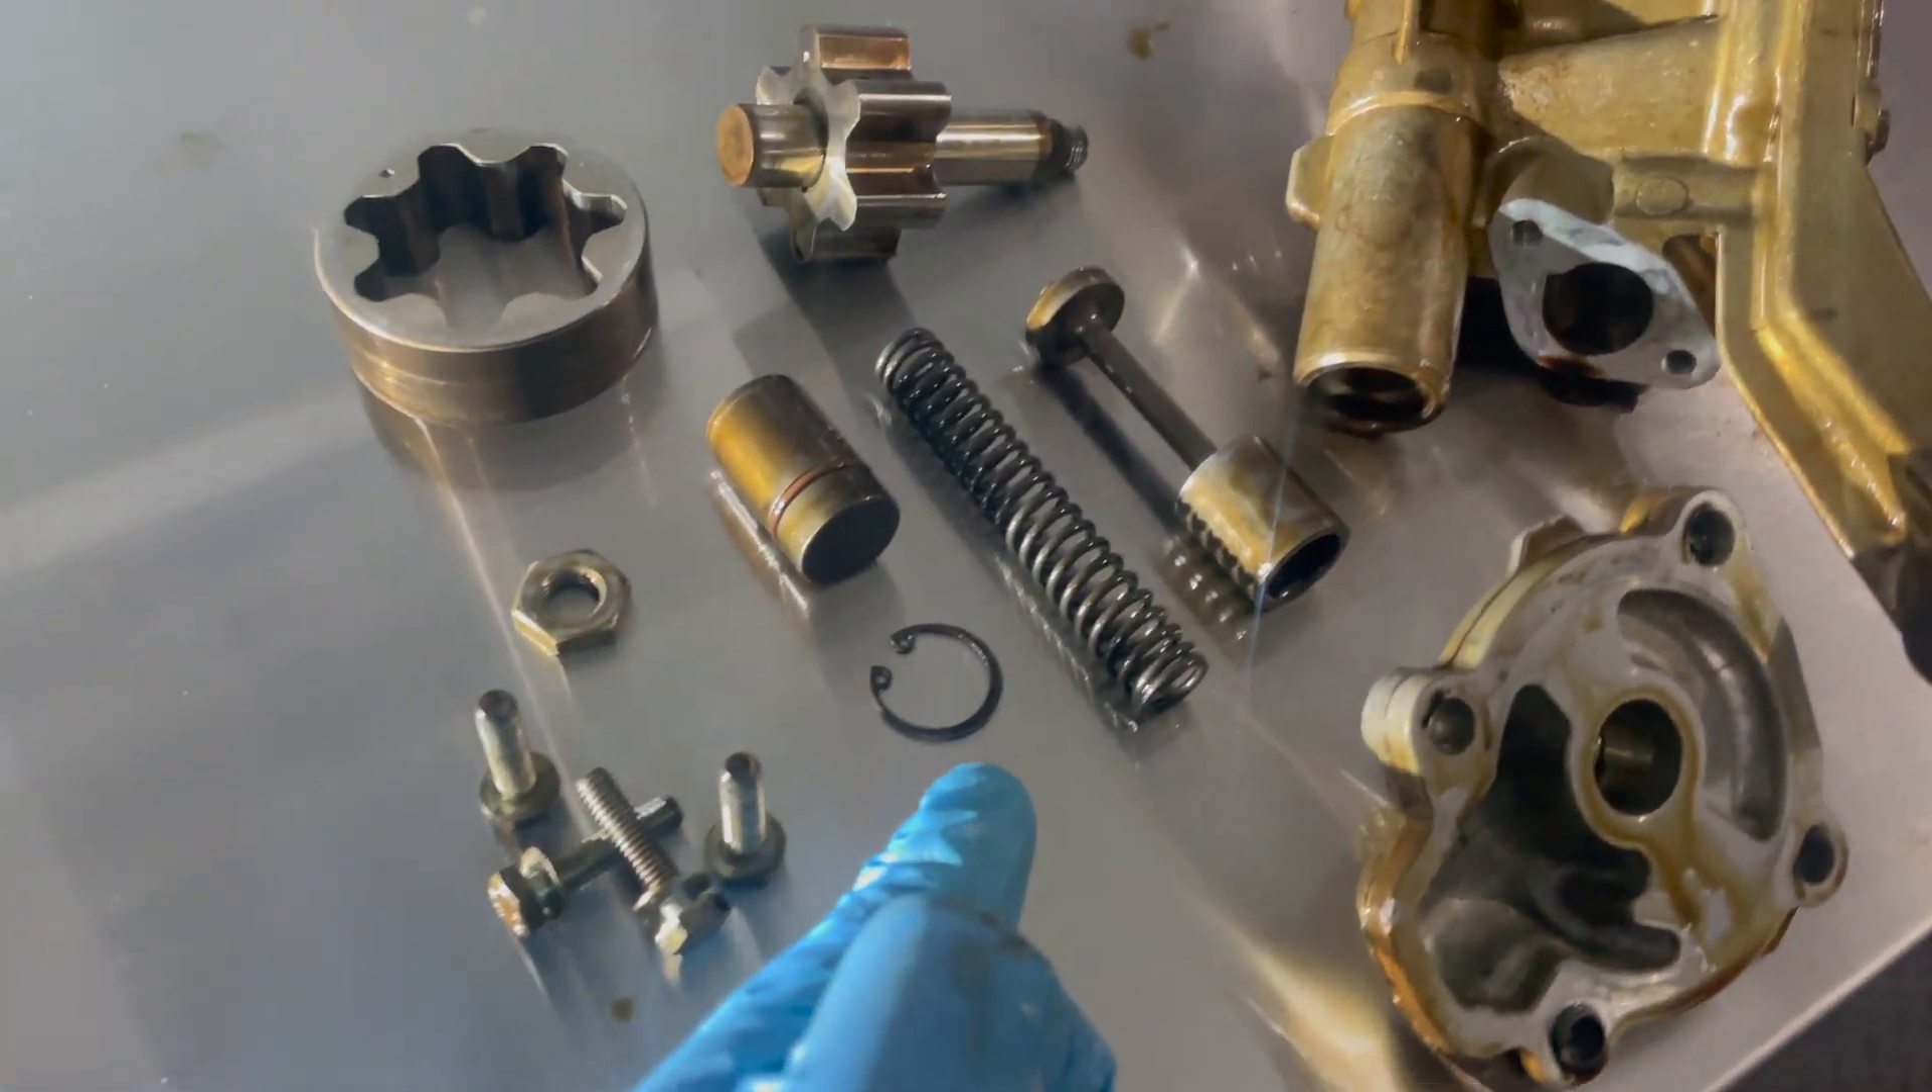Here's the oil pump fully disassembled.